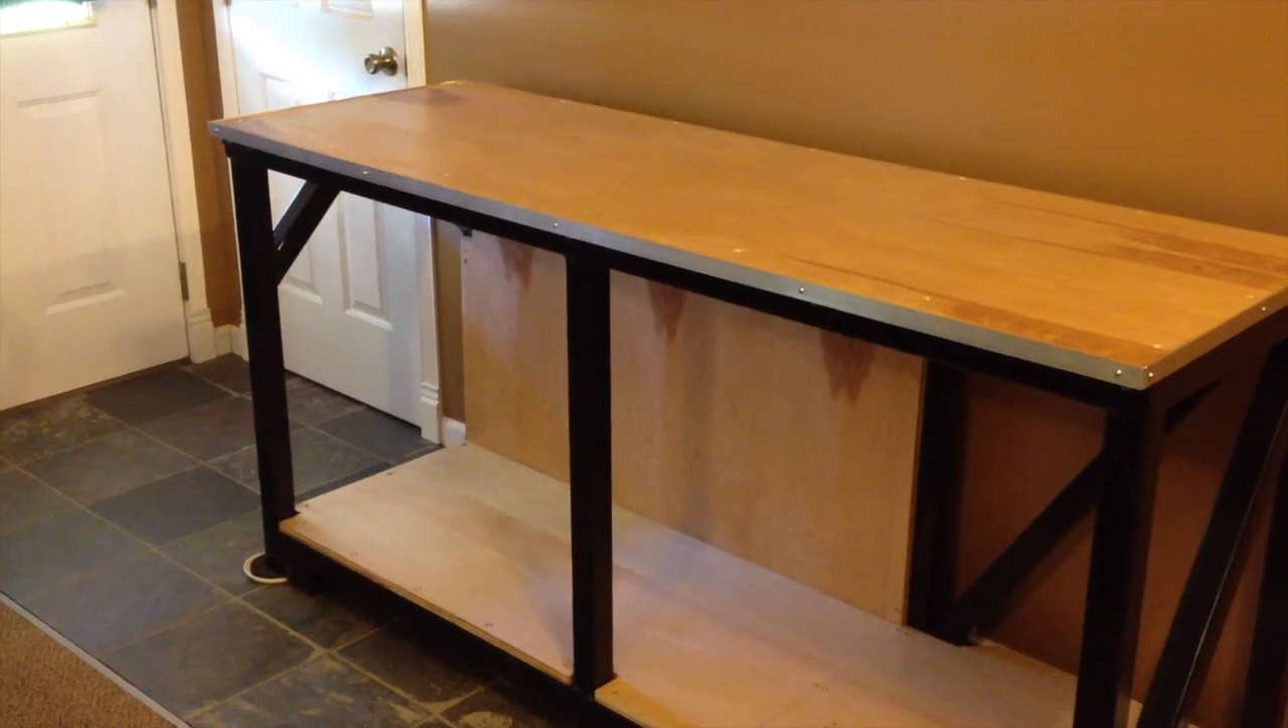Okay so here's the wood all installed and i've trimmed it out with a little bit of aluminum around the side and just to basically give you a a little close-up of what i was talking about.